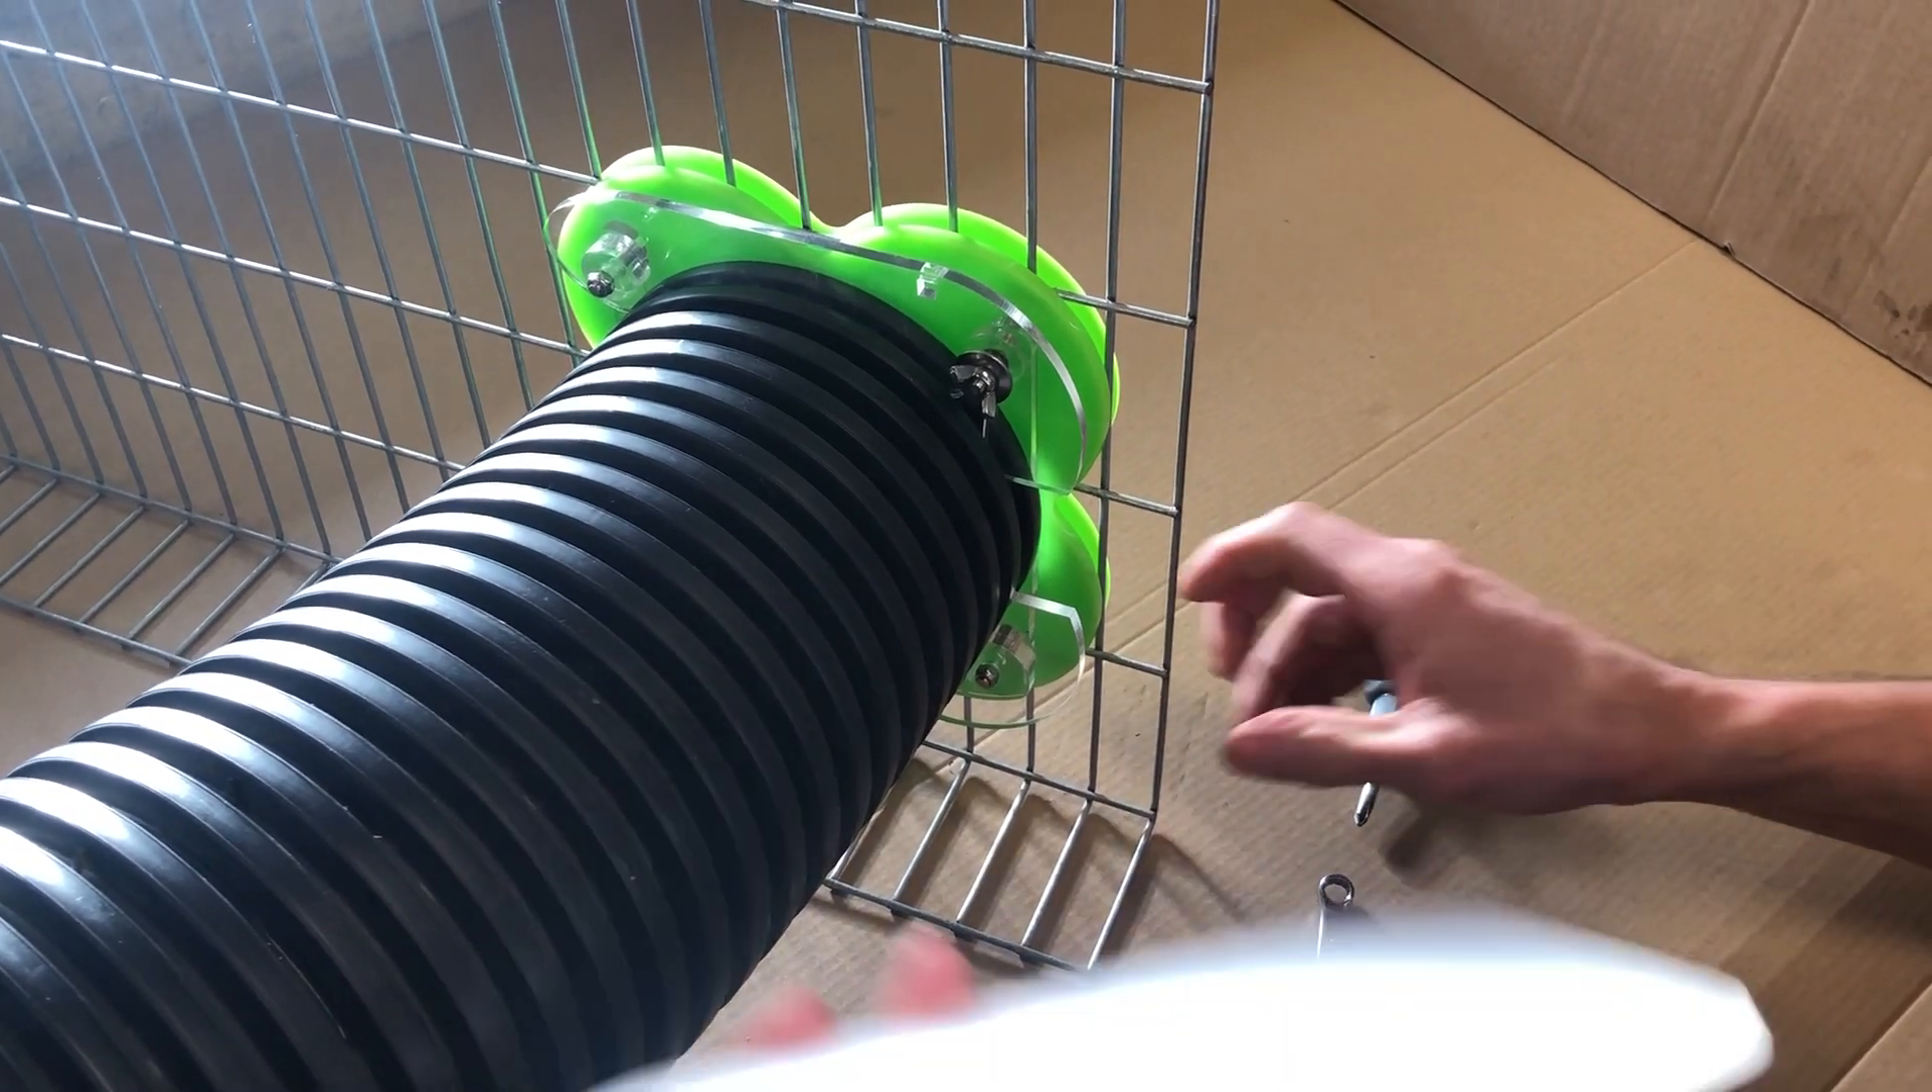That's now the pipe attached to the door.